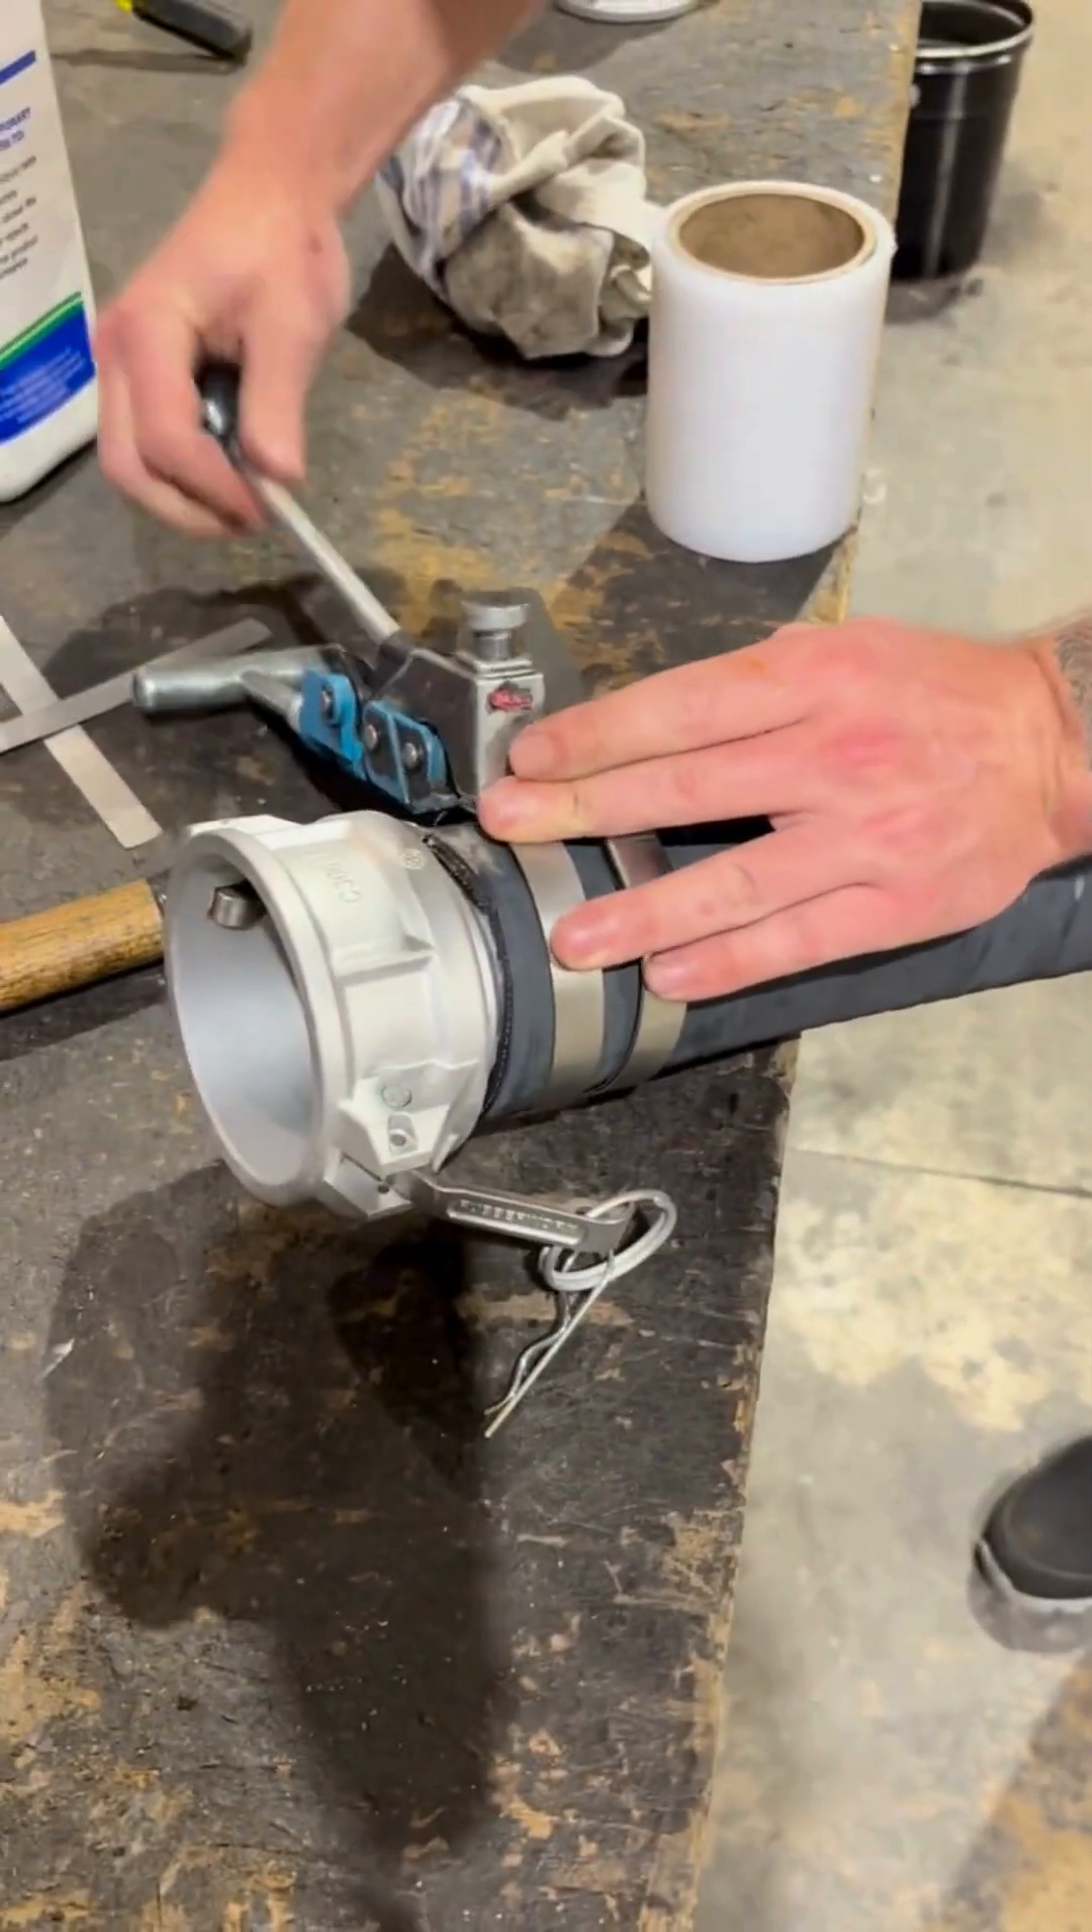With the hose end in place, we're ready to secure the clamps.